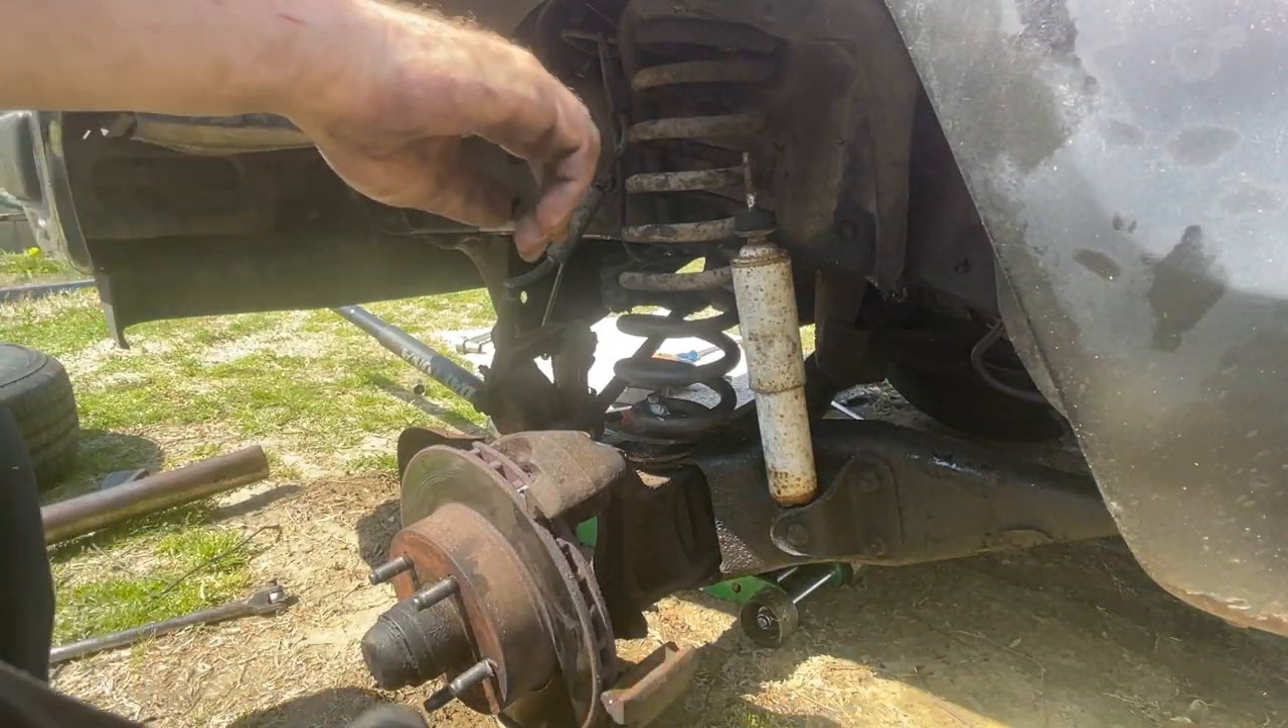There it is spring's in place and we just gotta wind it all up.